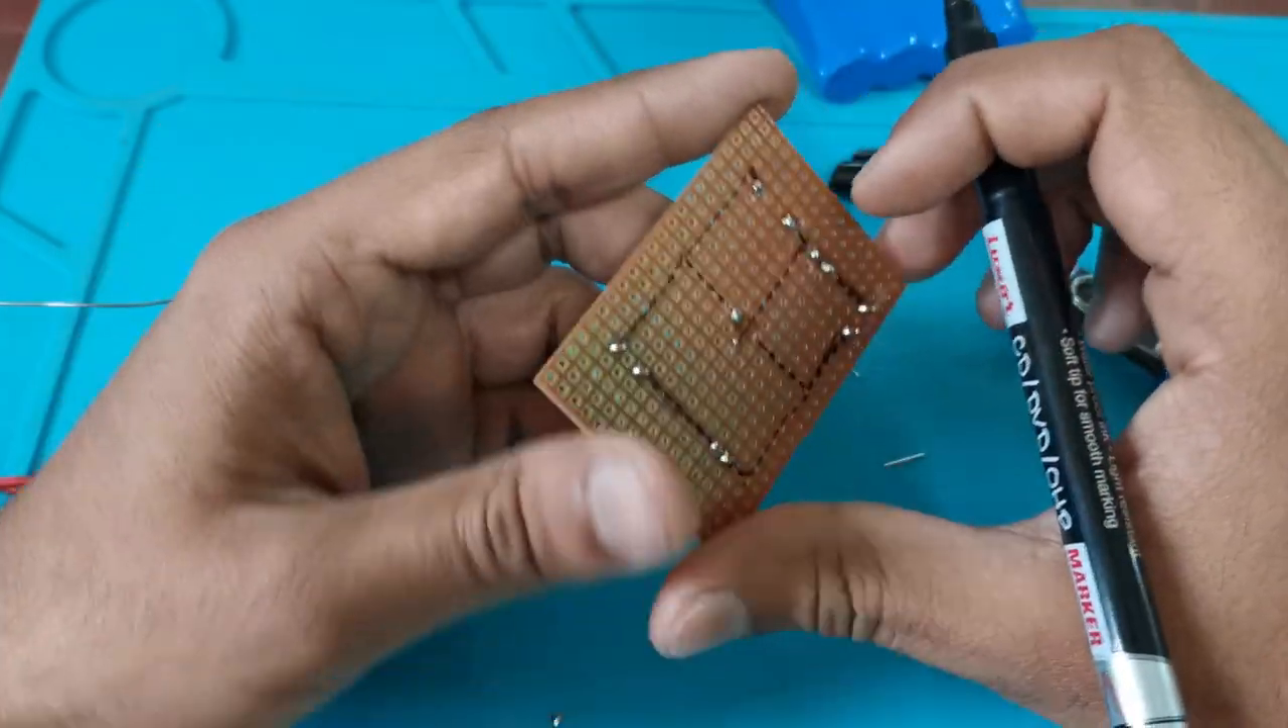तो हमारे जो connections थे वो सारे draw हो चुके हैं अब इनको solder करके tracks बनाने है।